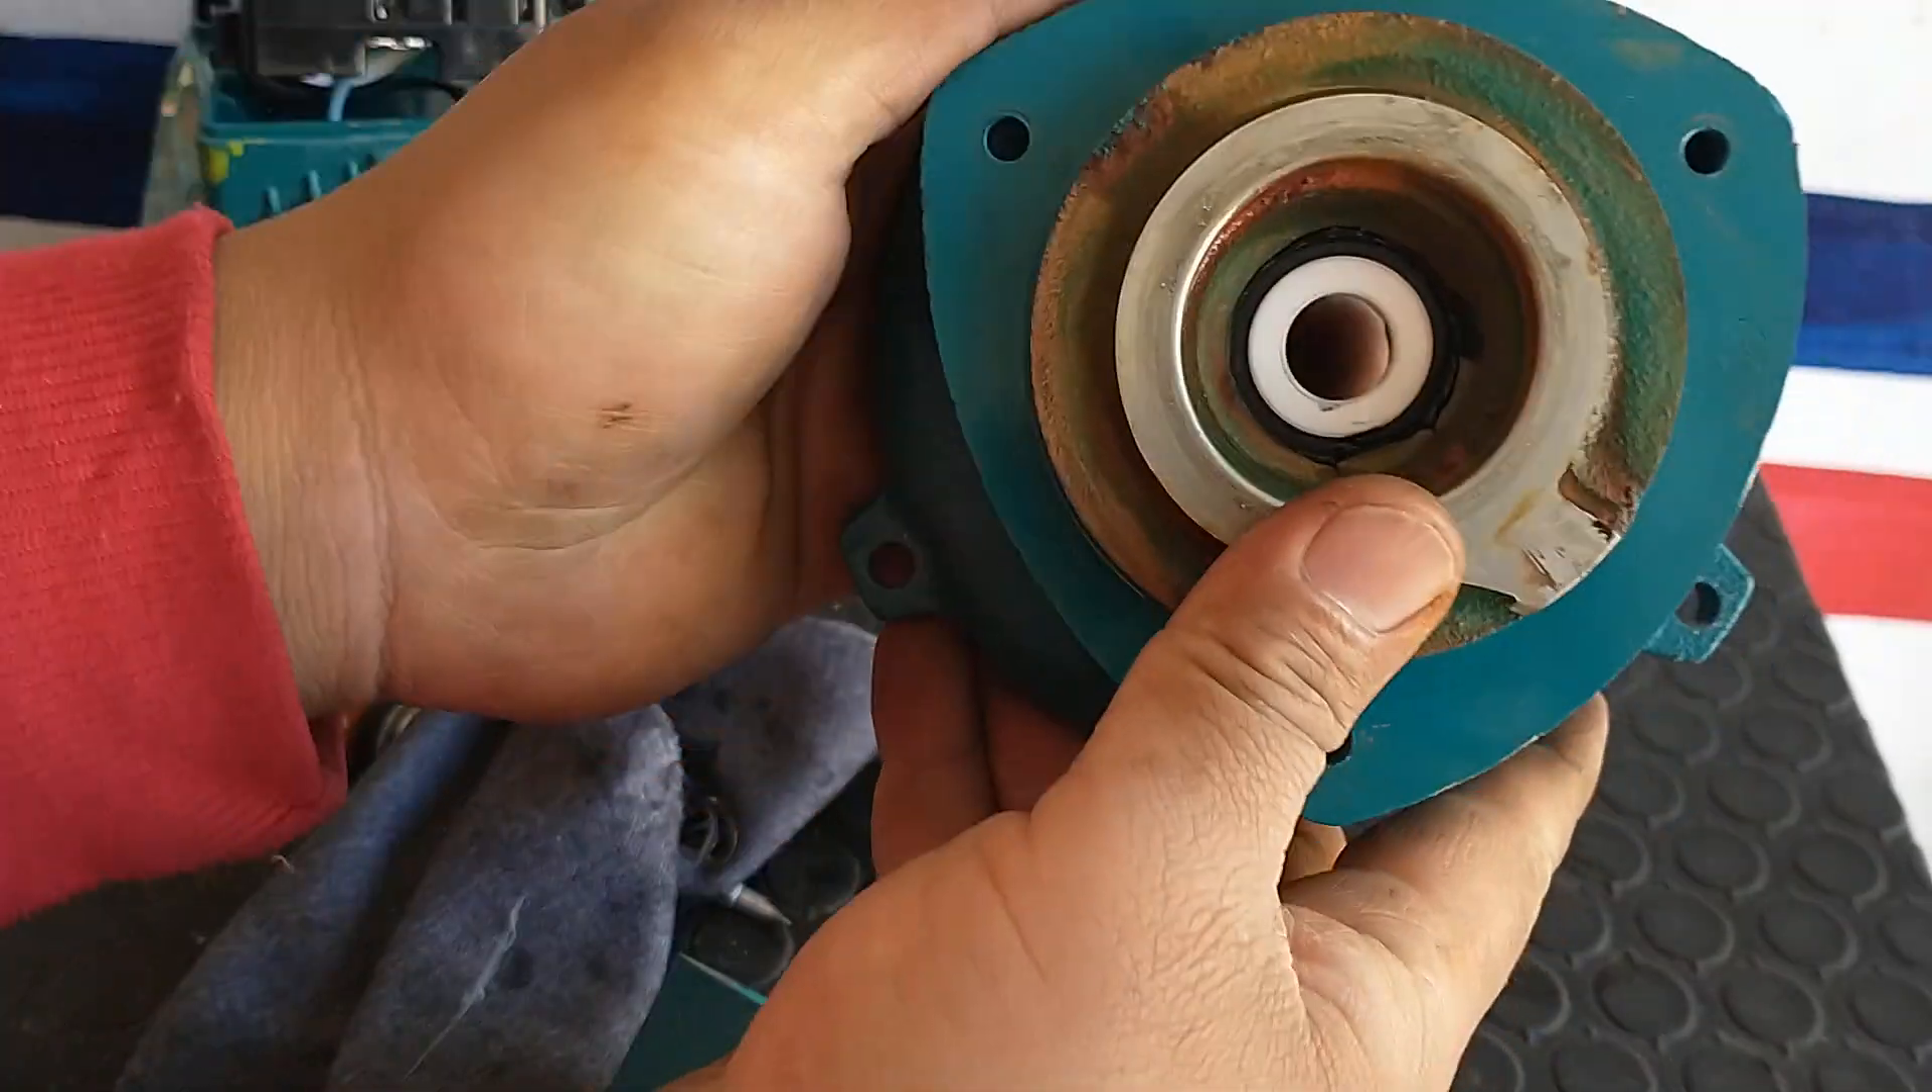Listo amigos la base del sello ha quedado colocada en su lugar.